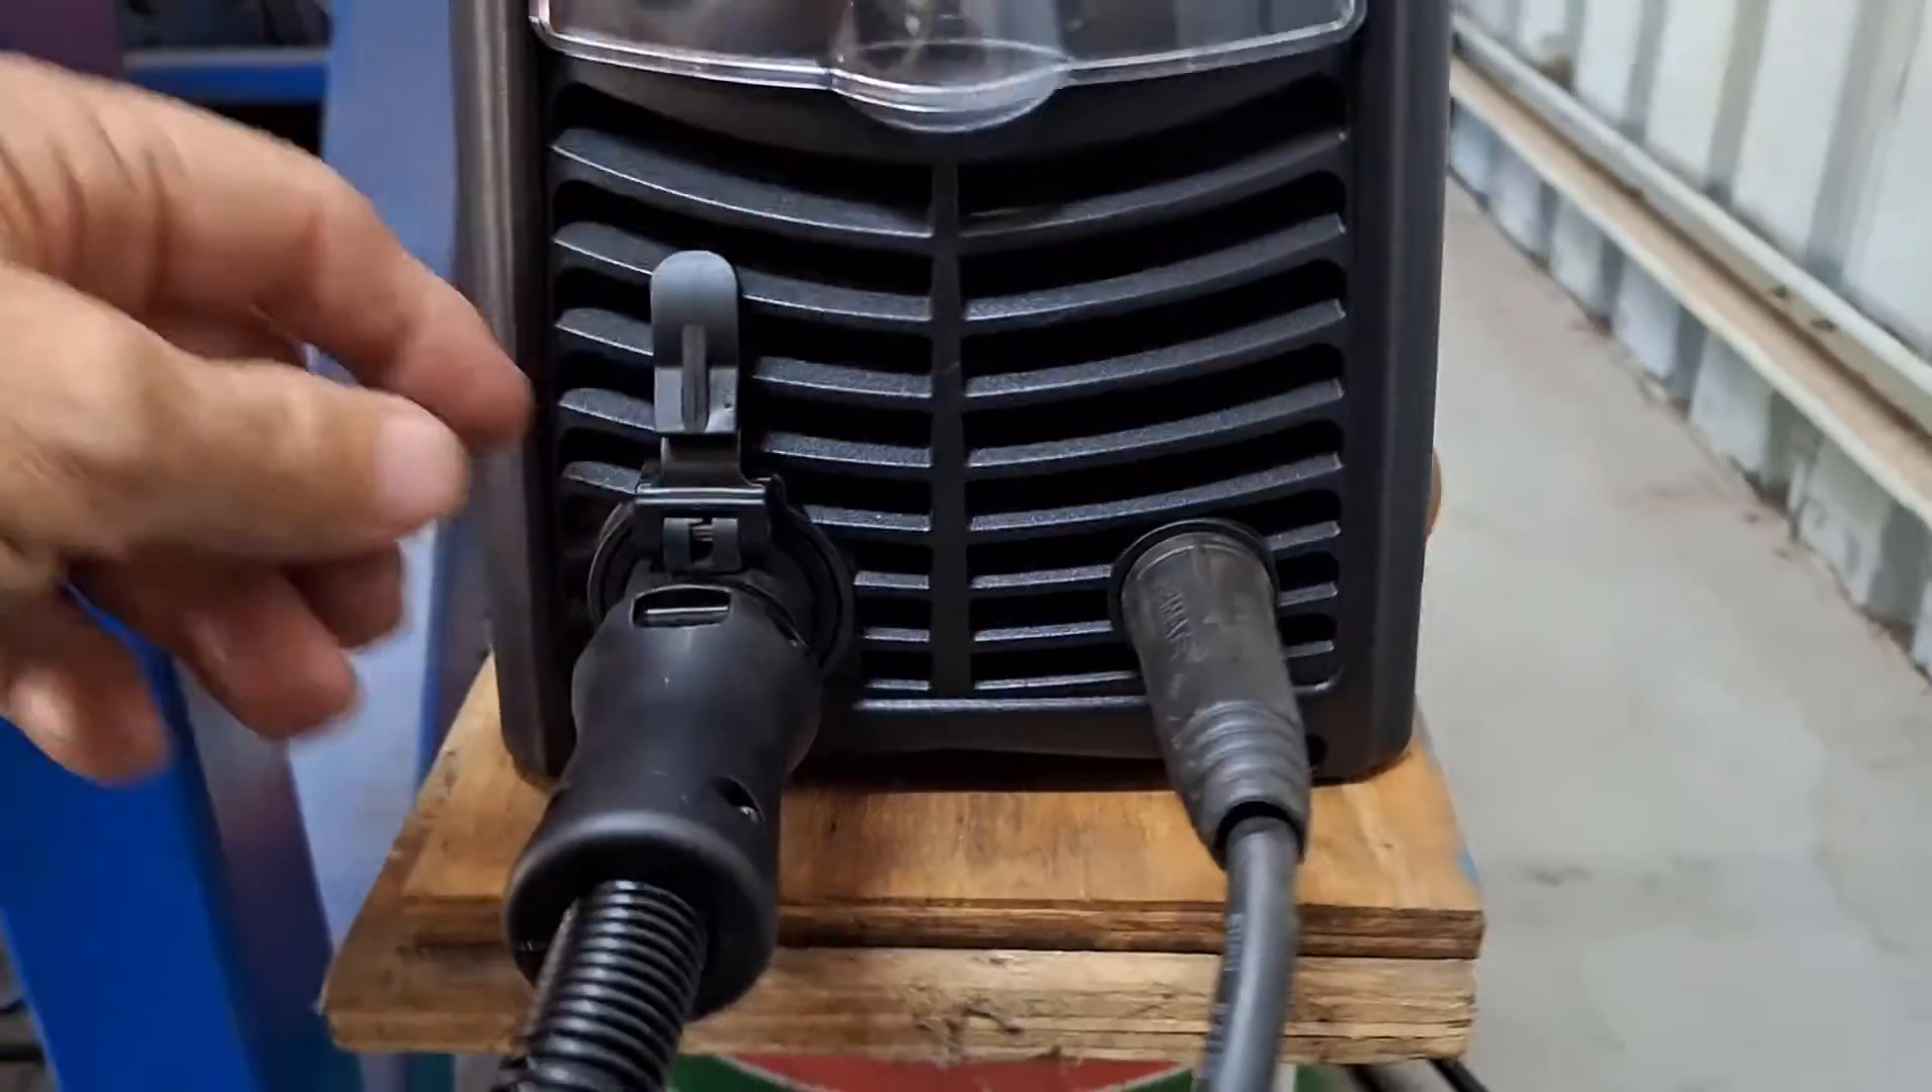So I've connected the torch cable into the machine and as I mentioned earlier this has got this sort of self locking clip.